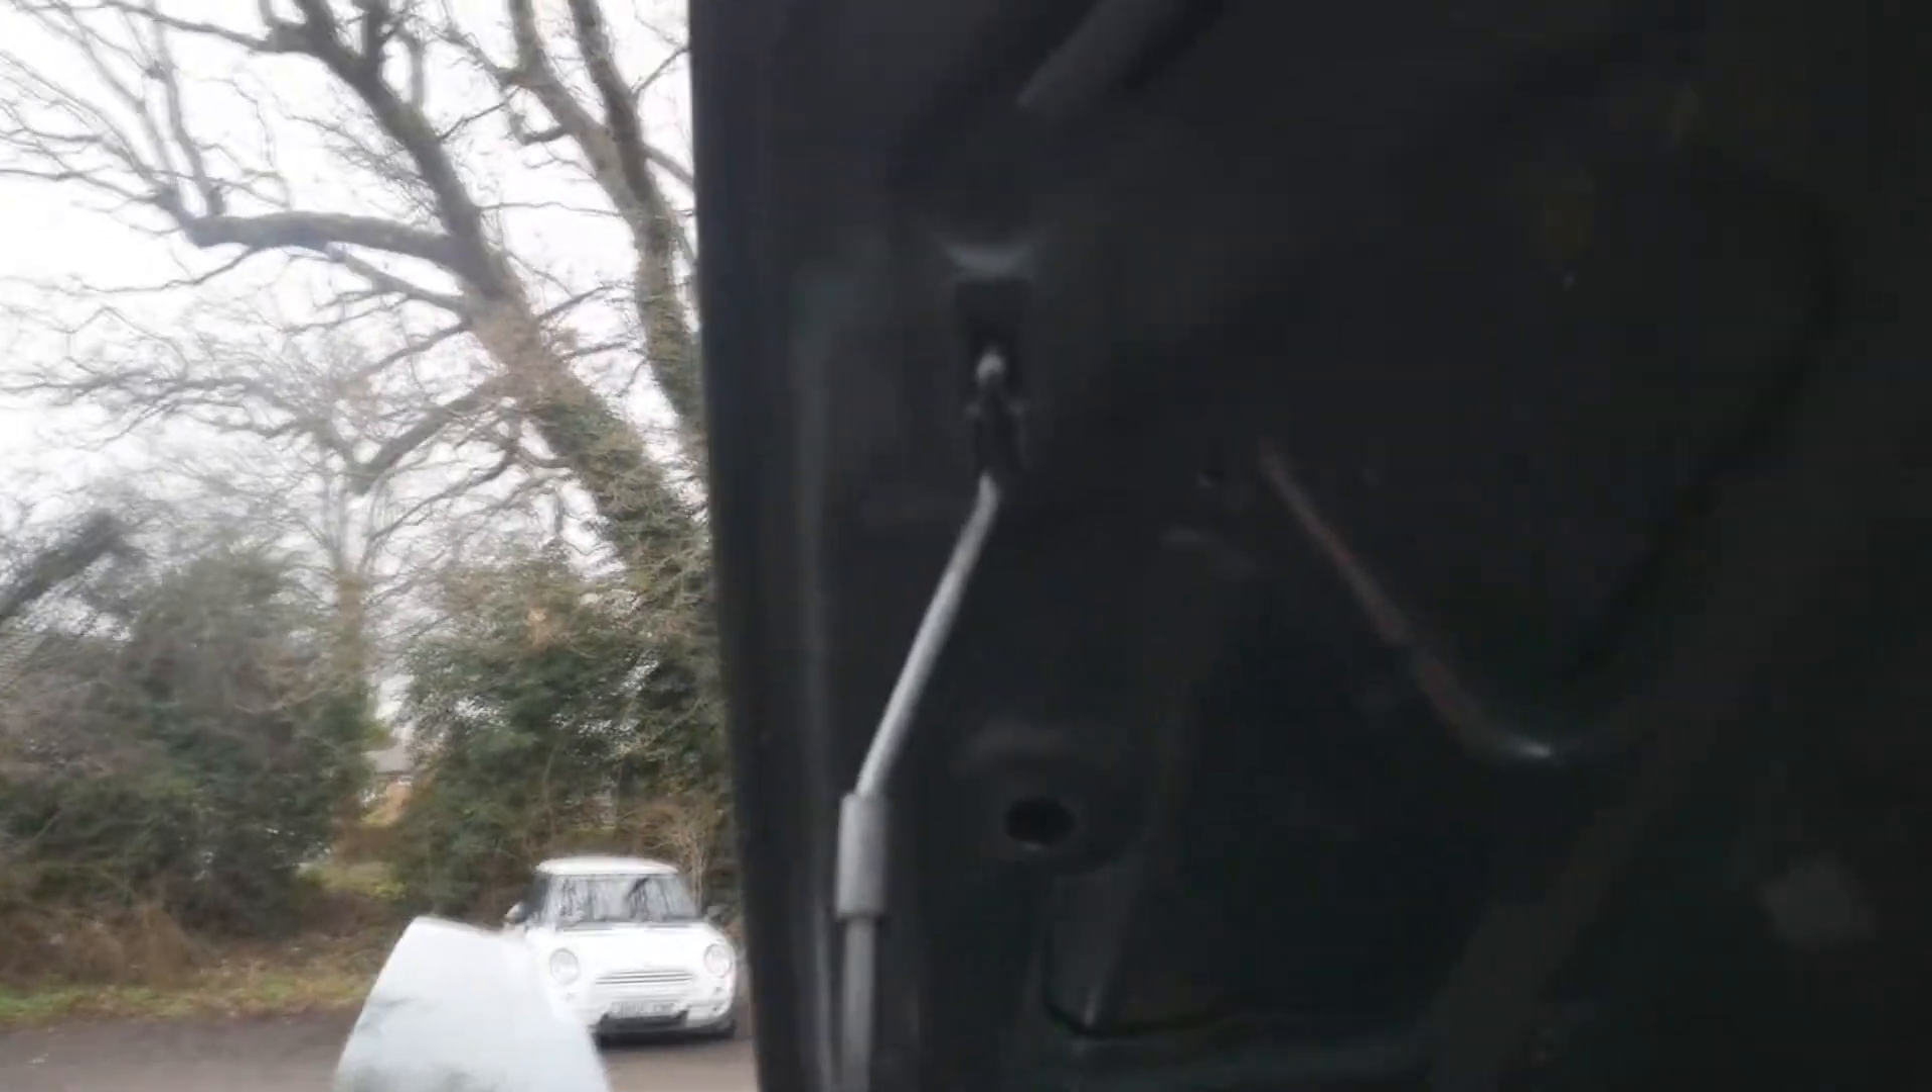As you can see I've got my bonnet stay in place so that's nice and secure now and means we can safely have a look under the engine bay.